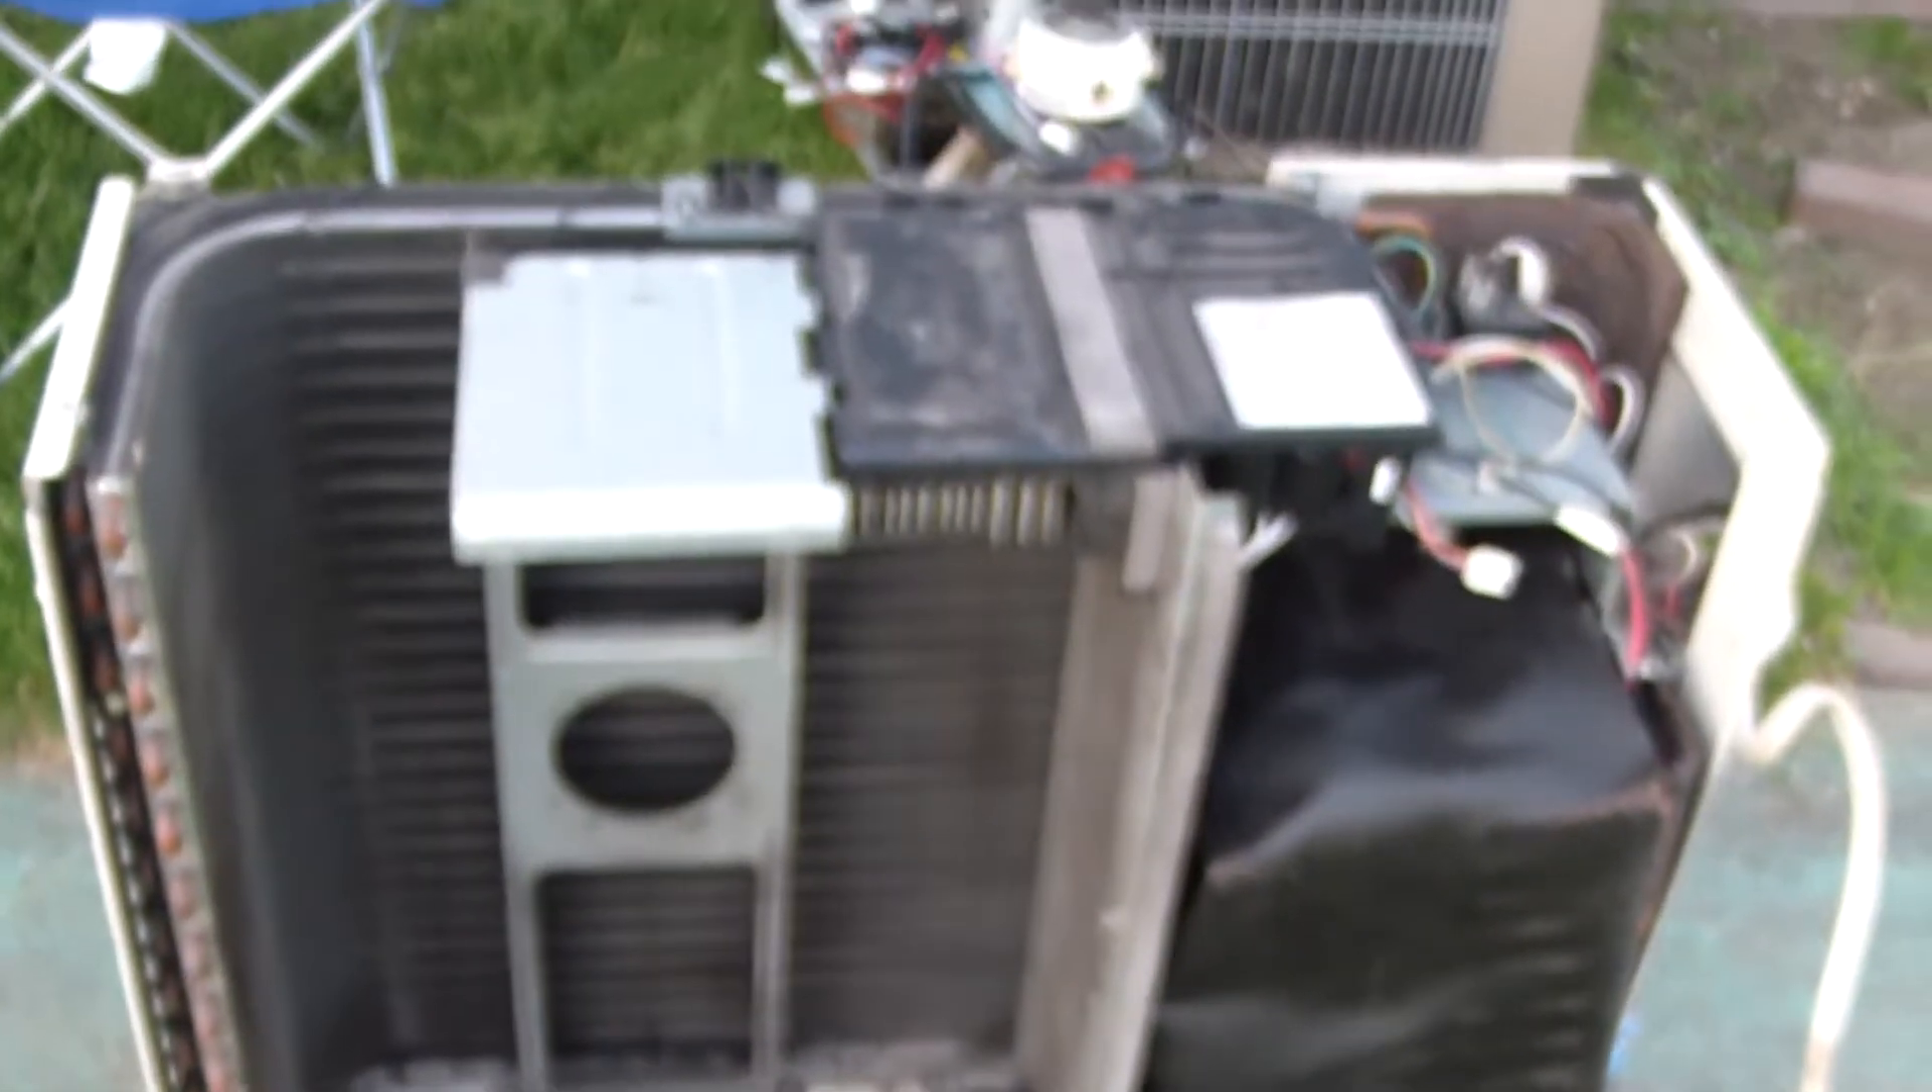There we have the side and top removed.